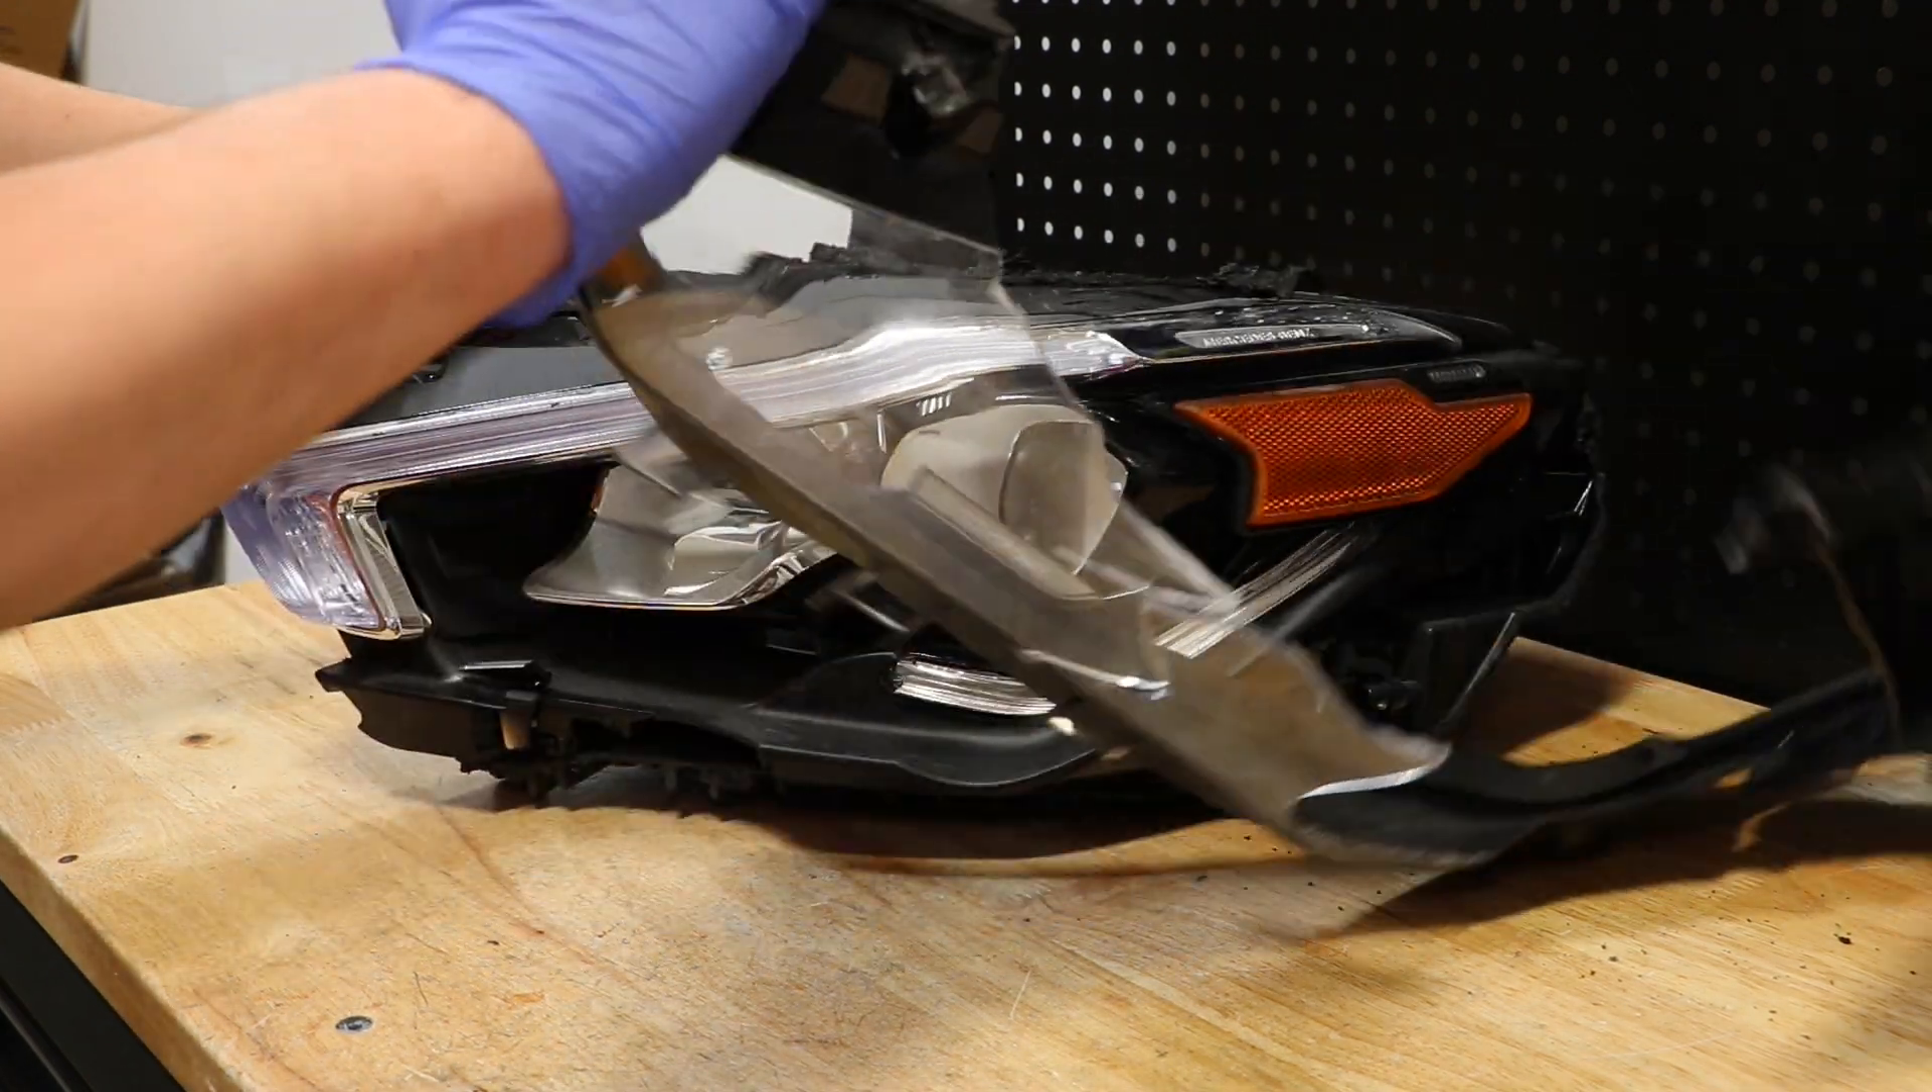I've disconnected the lens from the light.